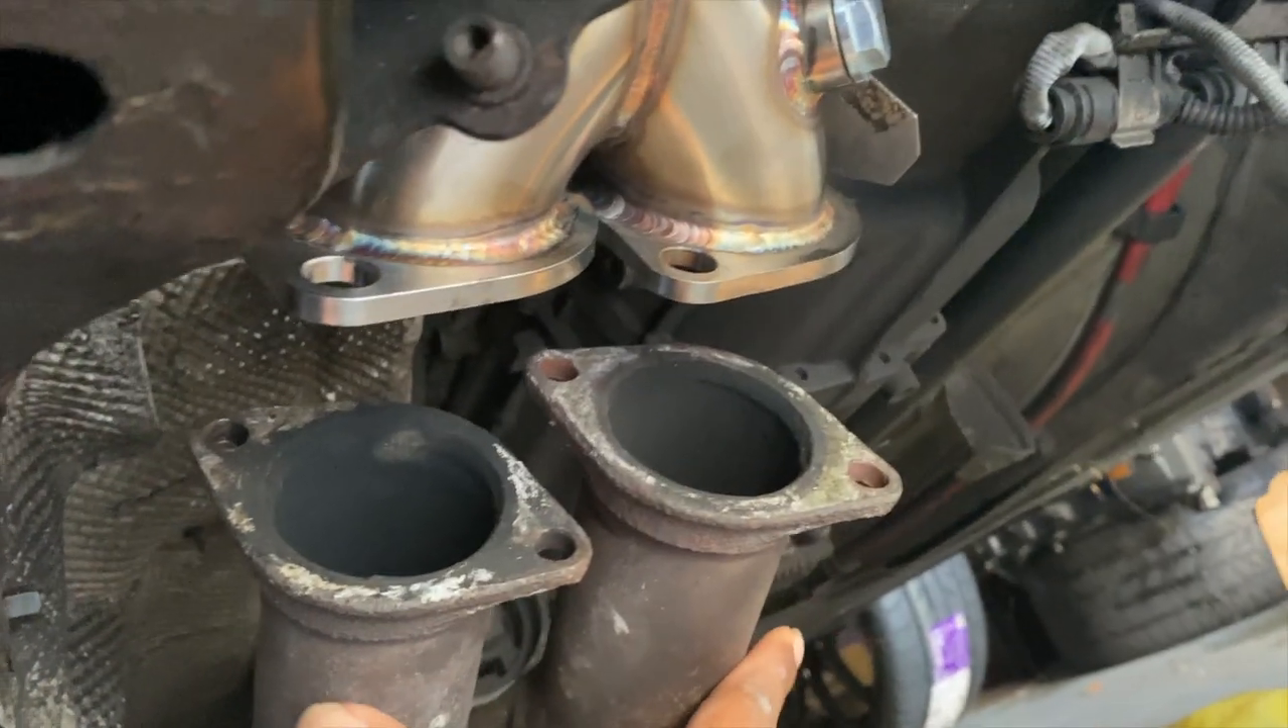Underneath it looks like this so it really doesn't line up so it doesn't matter however you turn it it's not going to line up because these are going this way and then these are going that way.